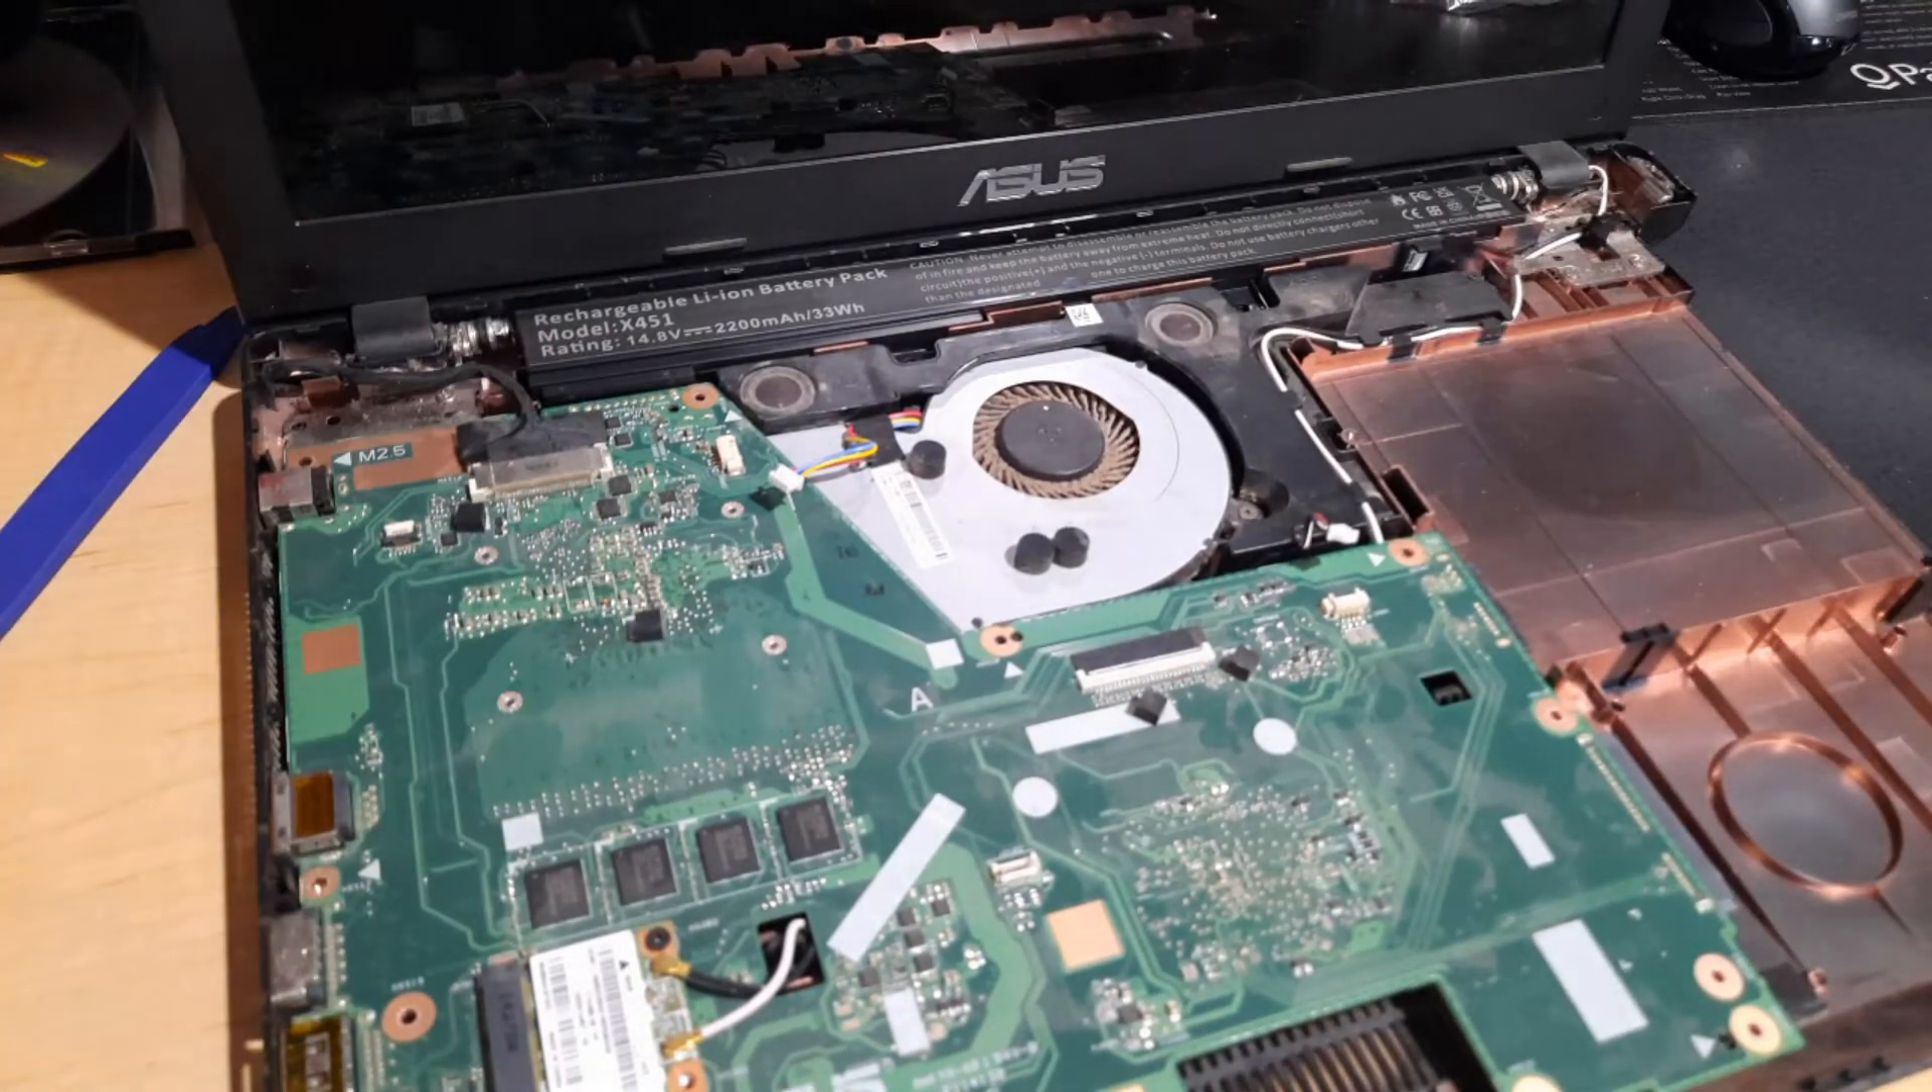I think our motherboard and battery are set in place.